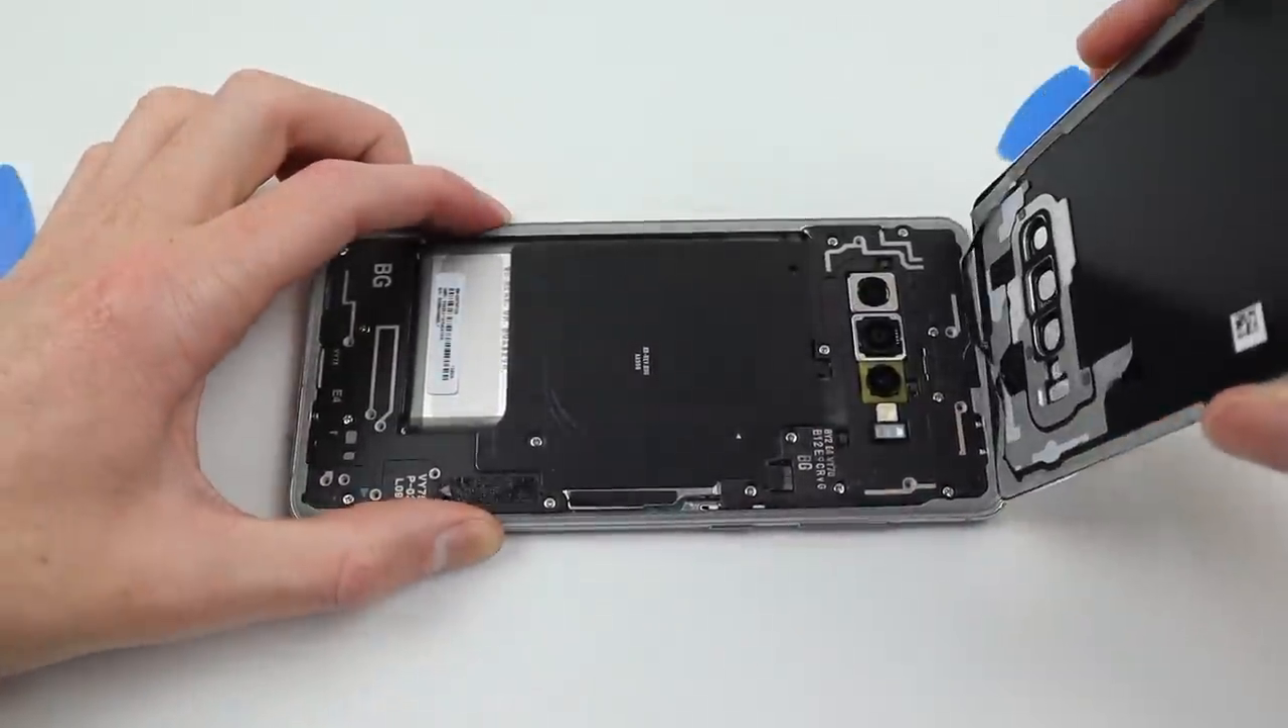With enough luck, I was able to remove the back panel entirely without a single crack.